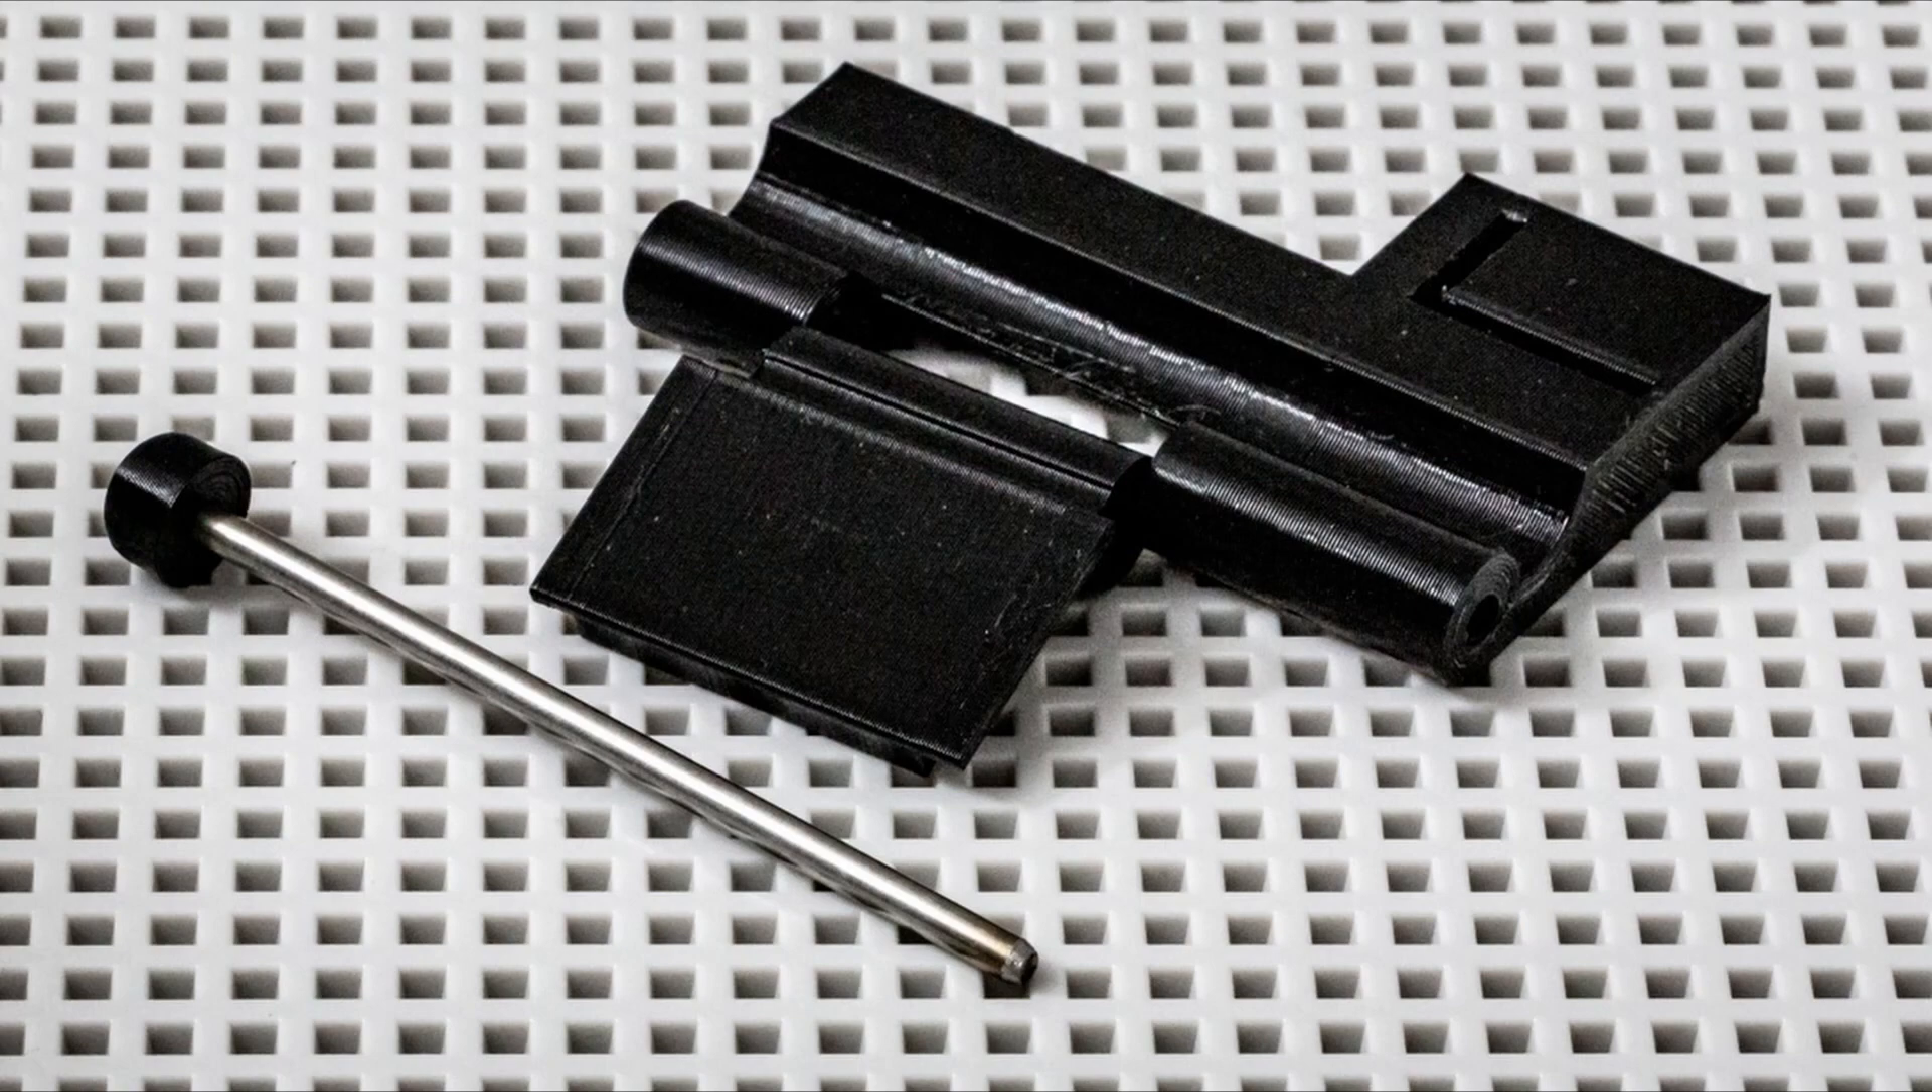For the hinge pins i 3d printed some plastic caps that press fit onto a piece of stainless steel welding rod.